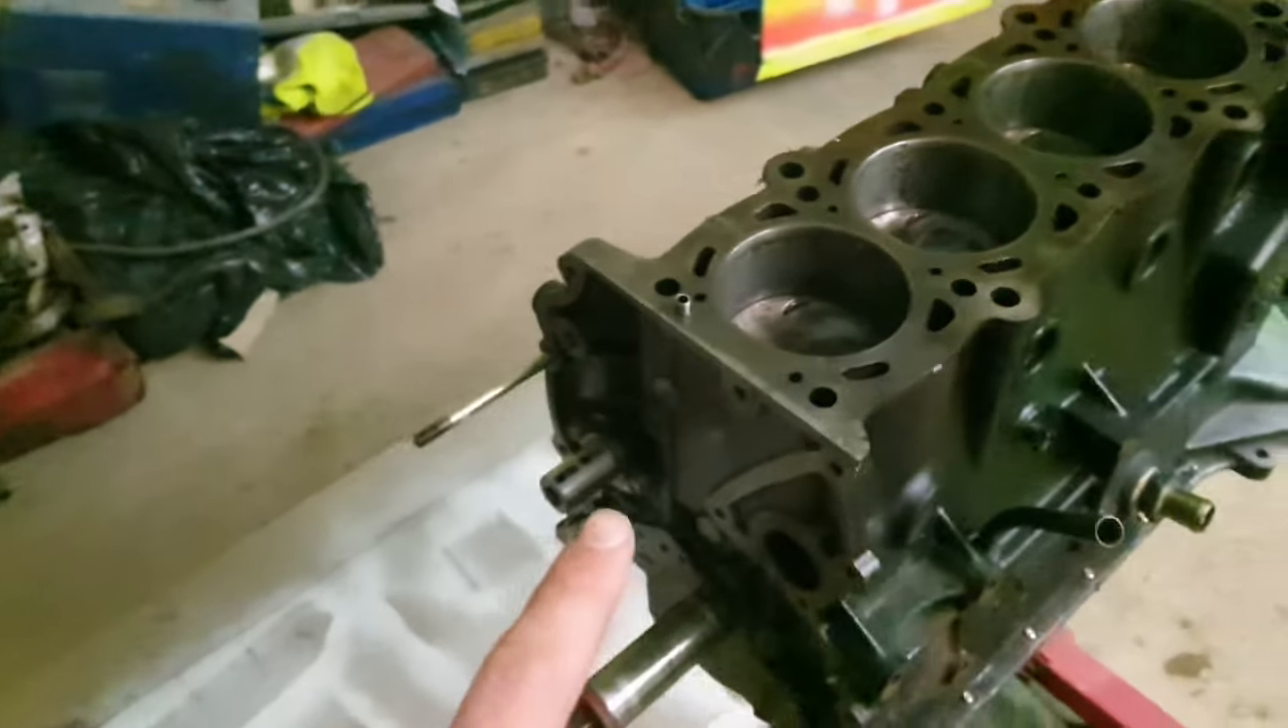Luckily for us Fifi already installed the pistons for us It's already installed.